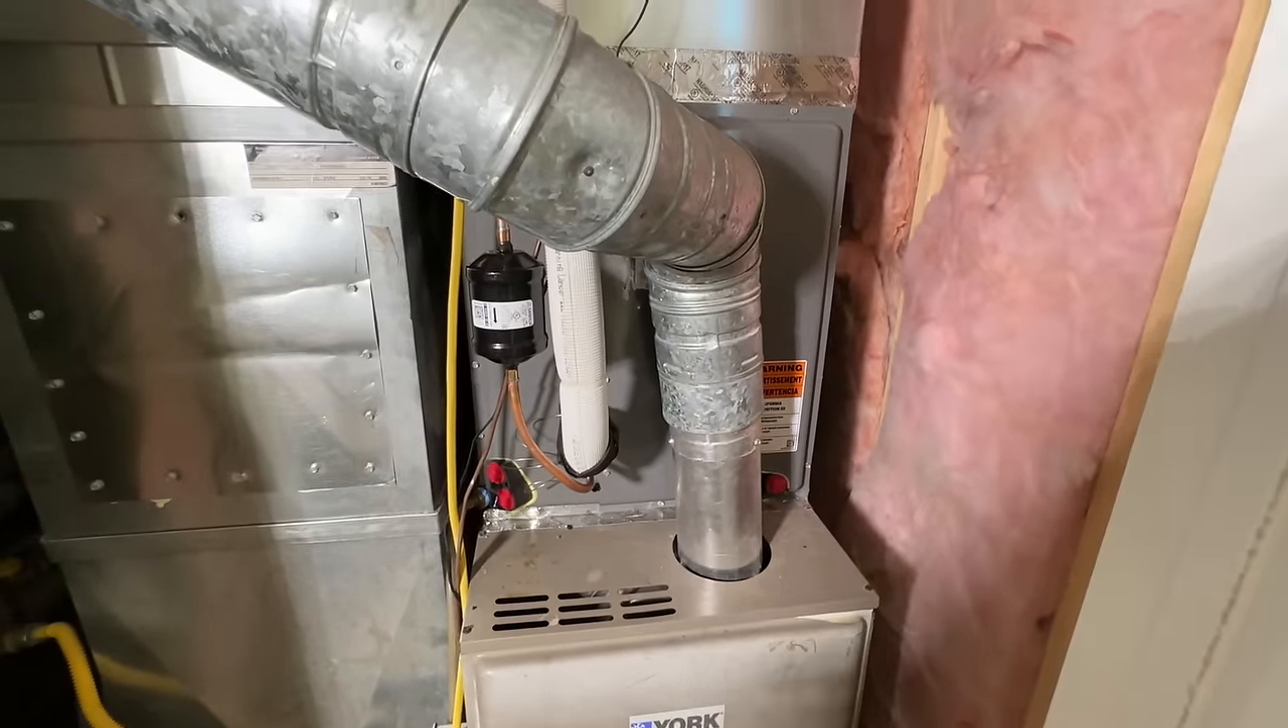We've got our exhaust put back on.